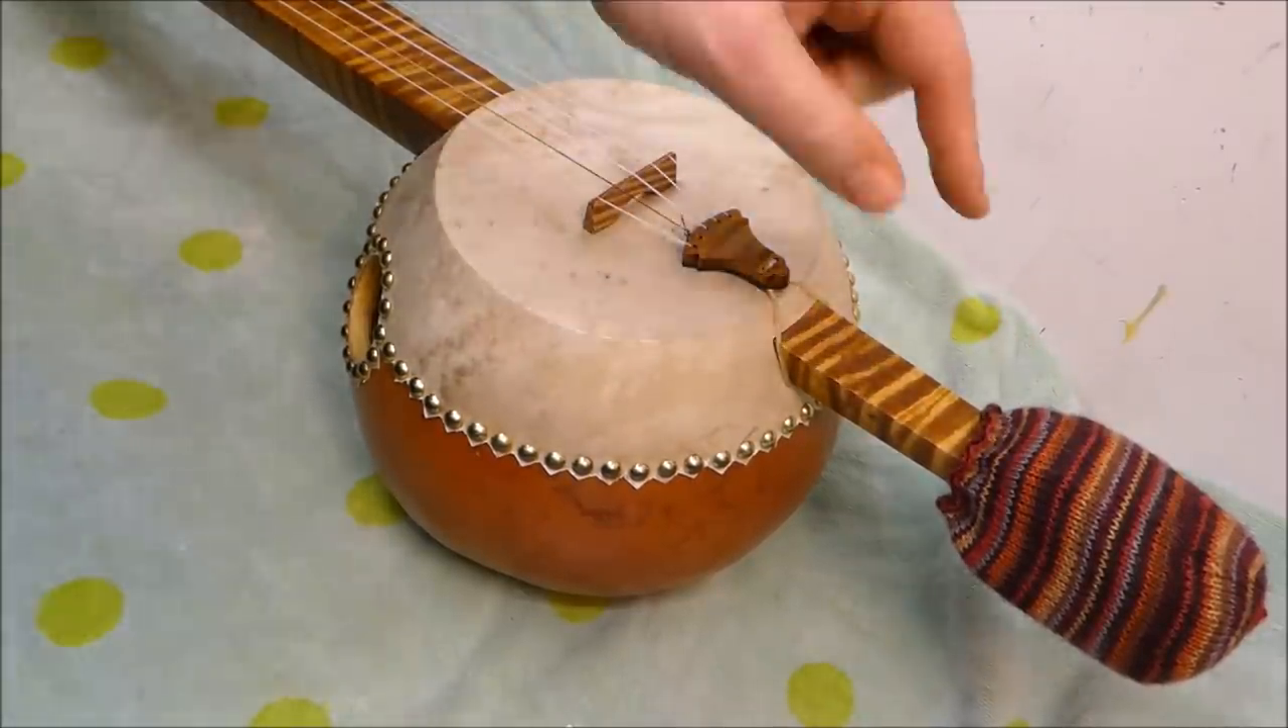Obviously the head is made from goat skin and it's been tacked to the gourd.